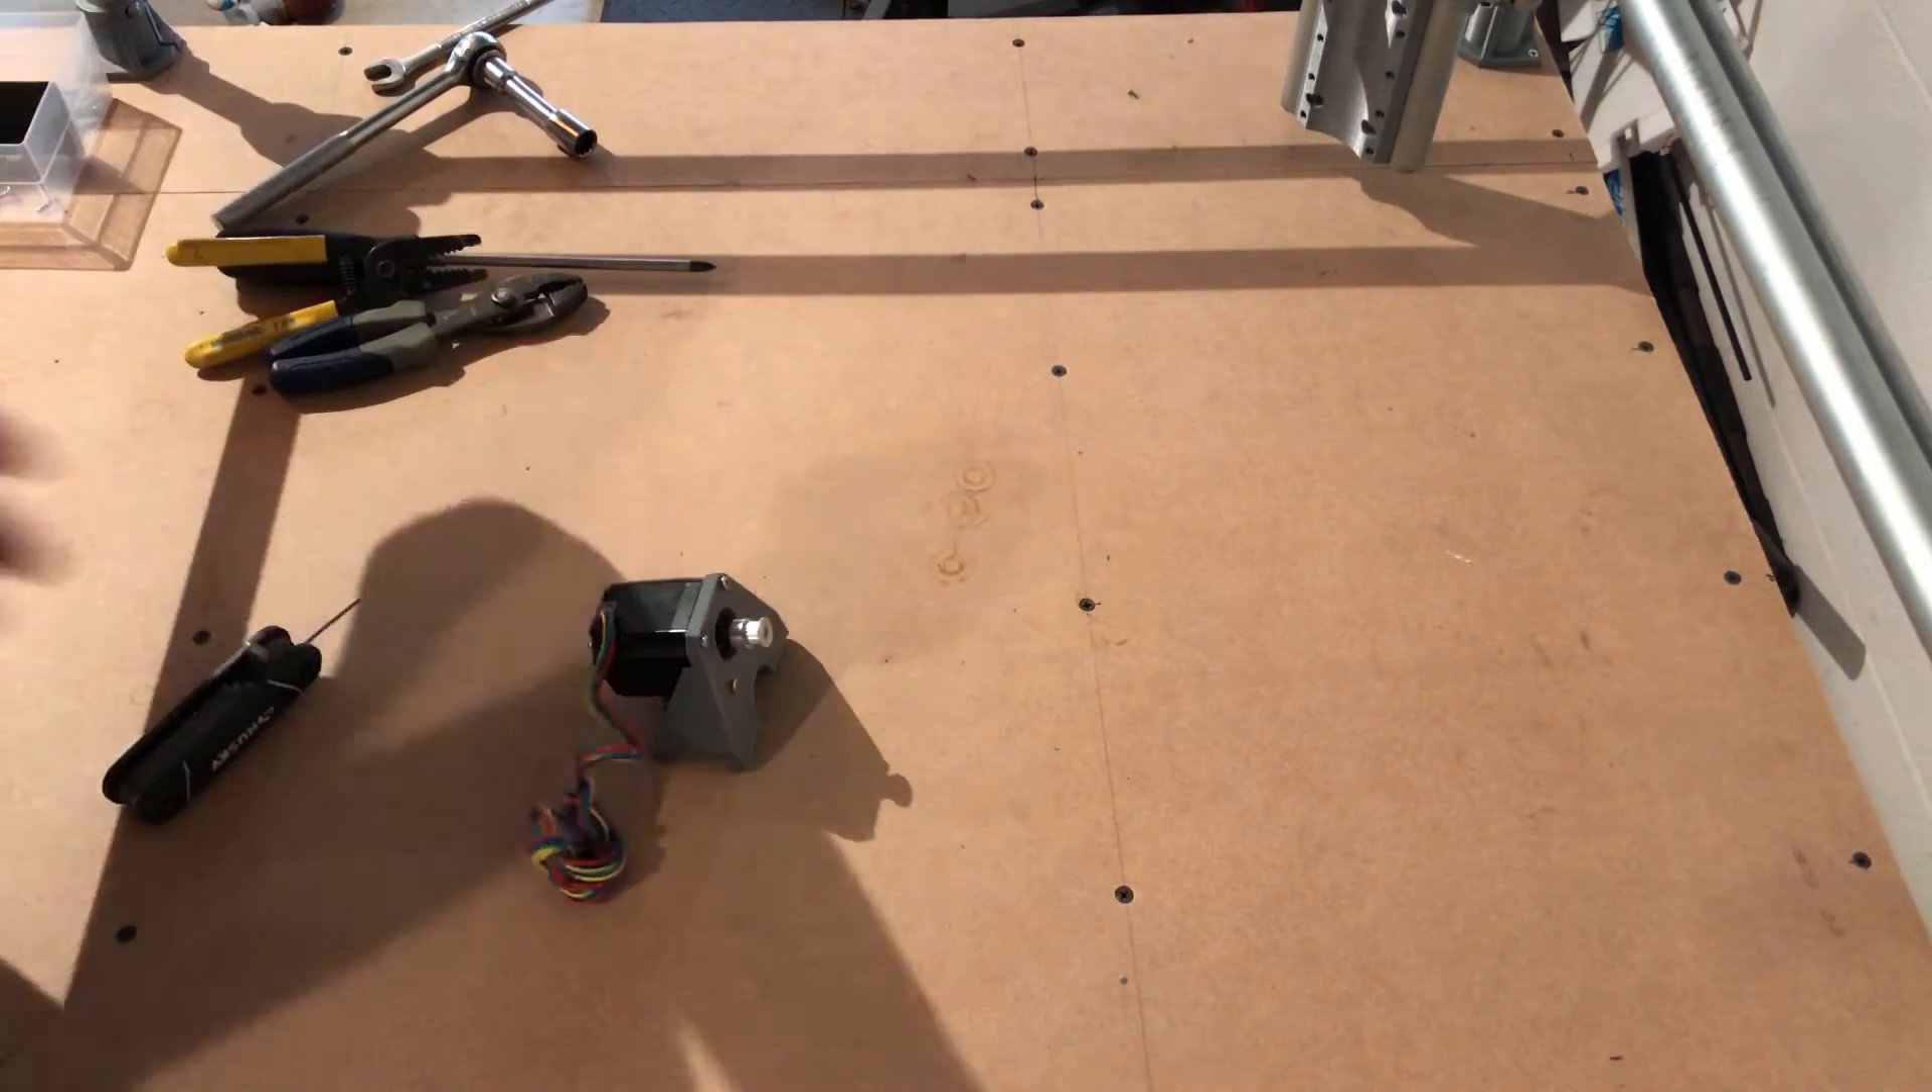And that is one of your Motor mounts done.